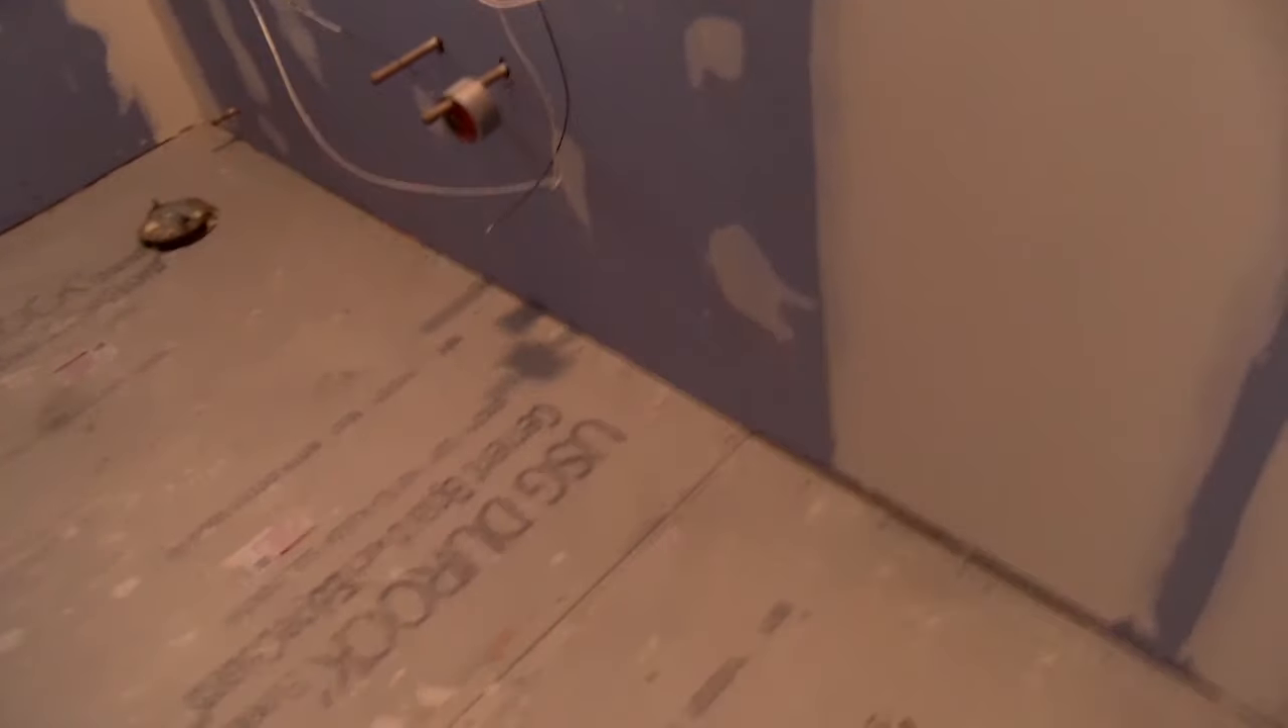The other thing we've done is got all the DuraRock on the floor. And that, all the DuraRock, half-inch DuraRock went down with a thinset.